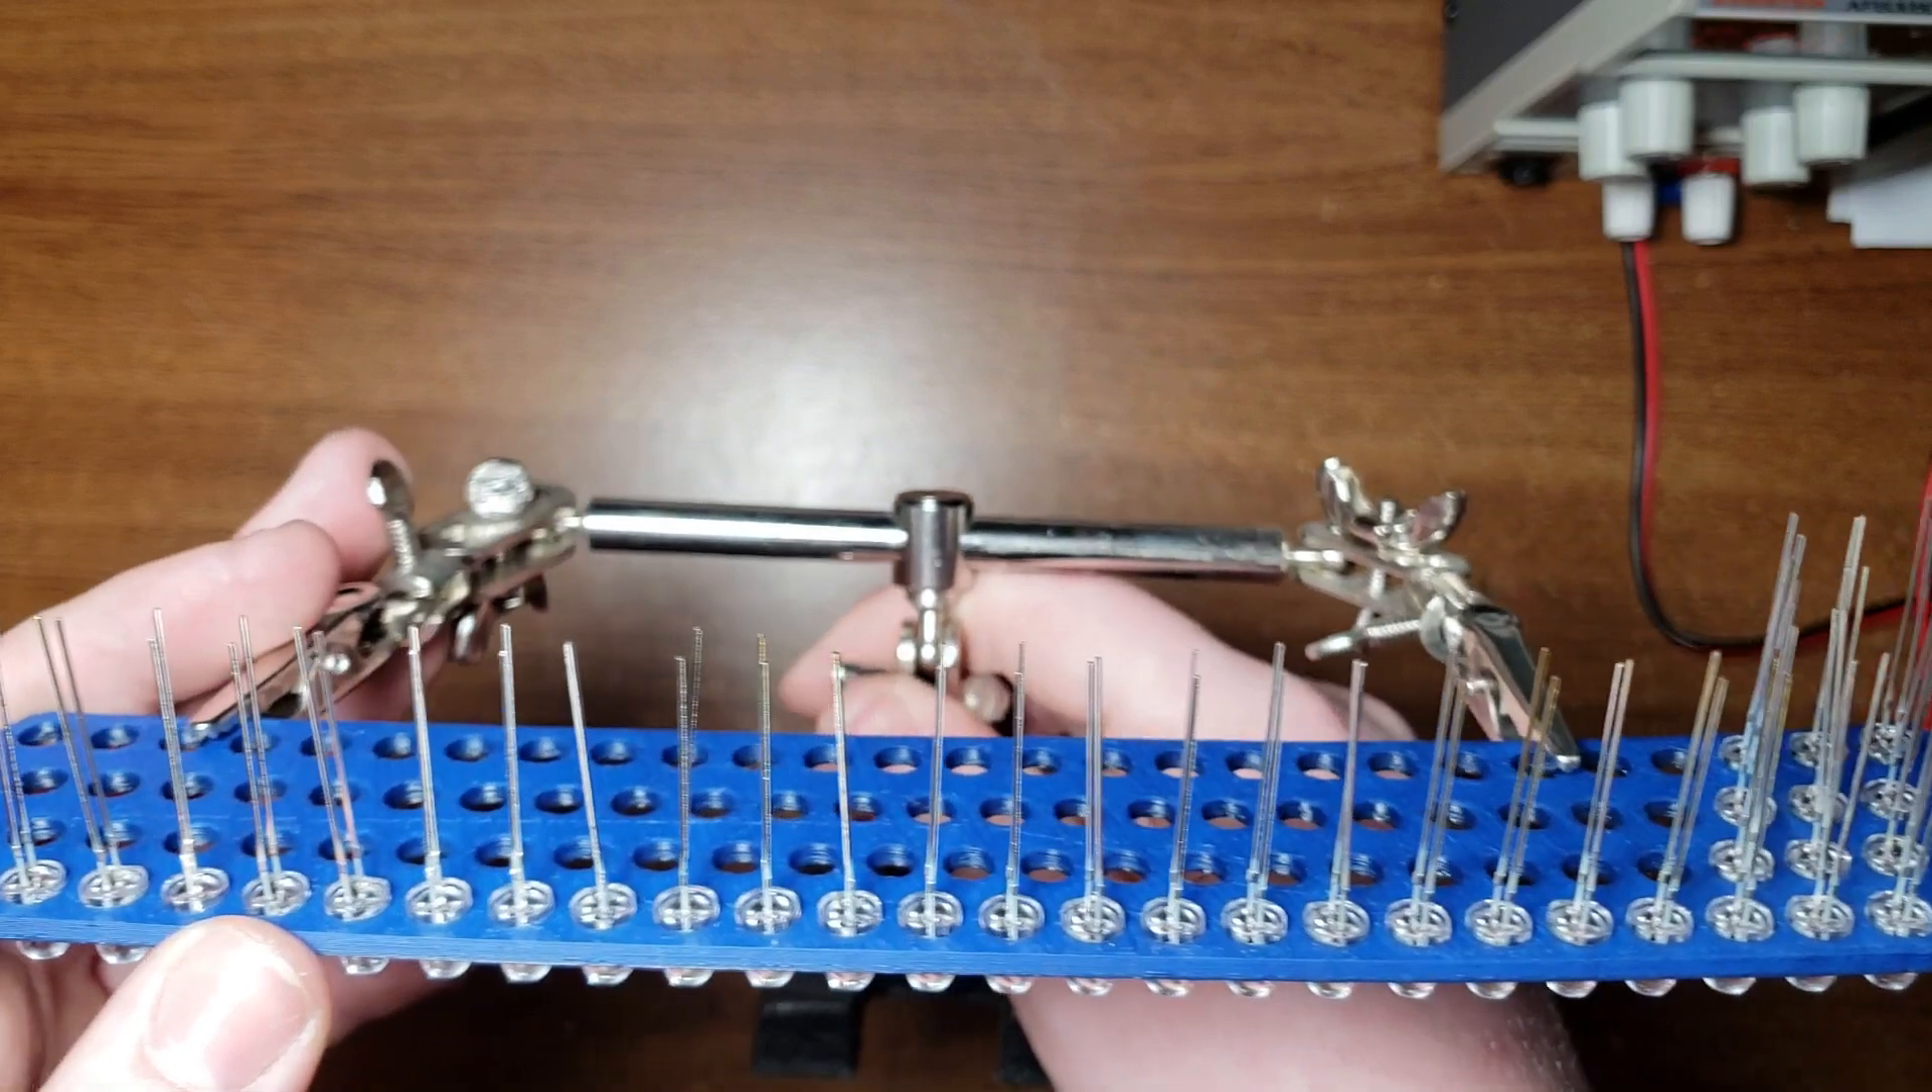So, now we've got all the running lights poked through there so you can see all the leads sticking up here.